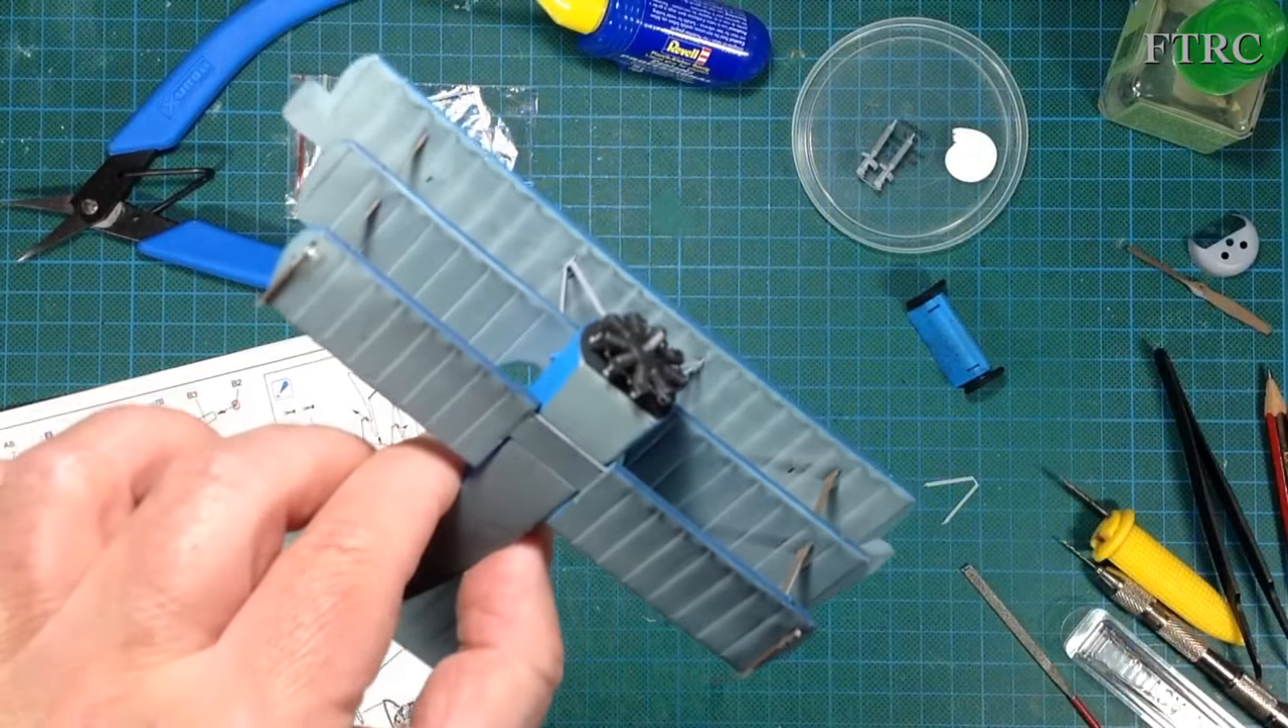So here we have a little Fokker and I've got the um the wings on and I finally got the um that lovely little engine in there and it rotates.